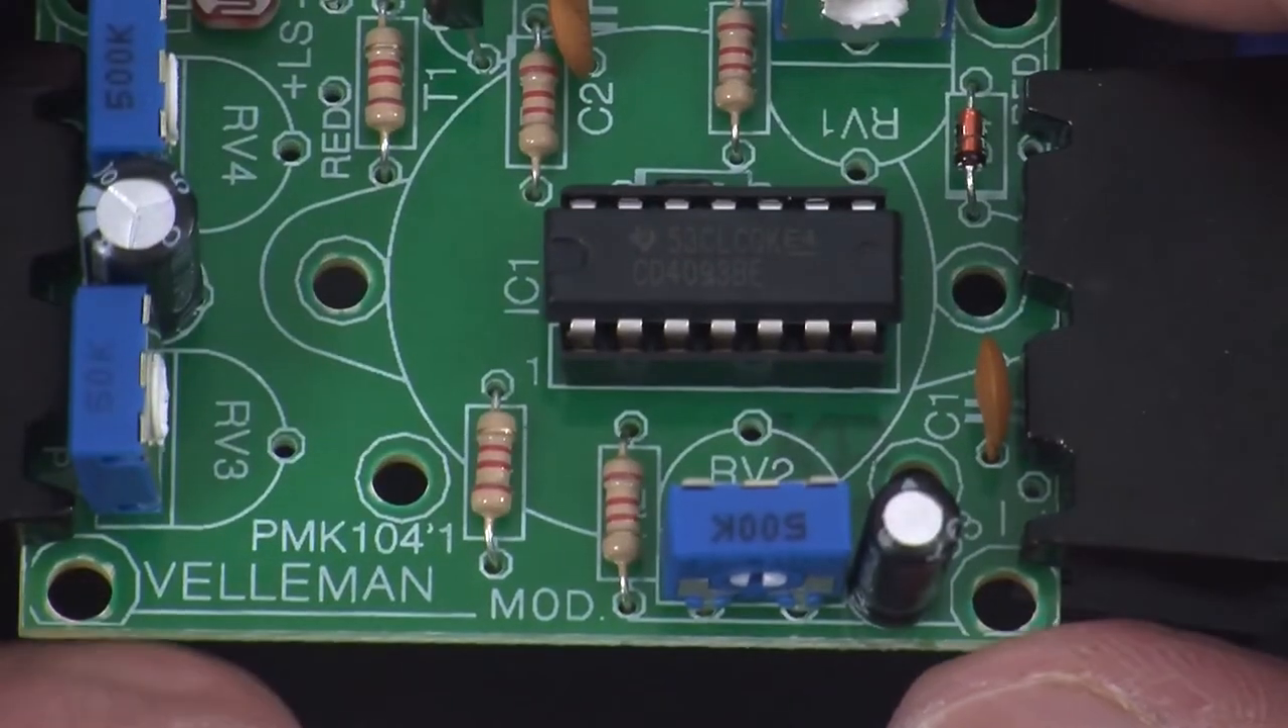And our chip's in. And all of our pins are in.